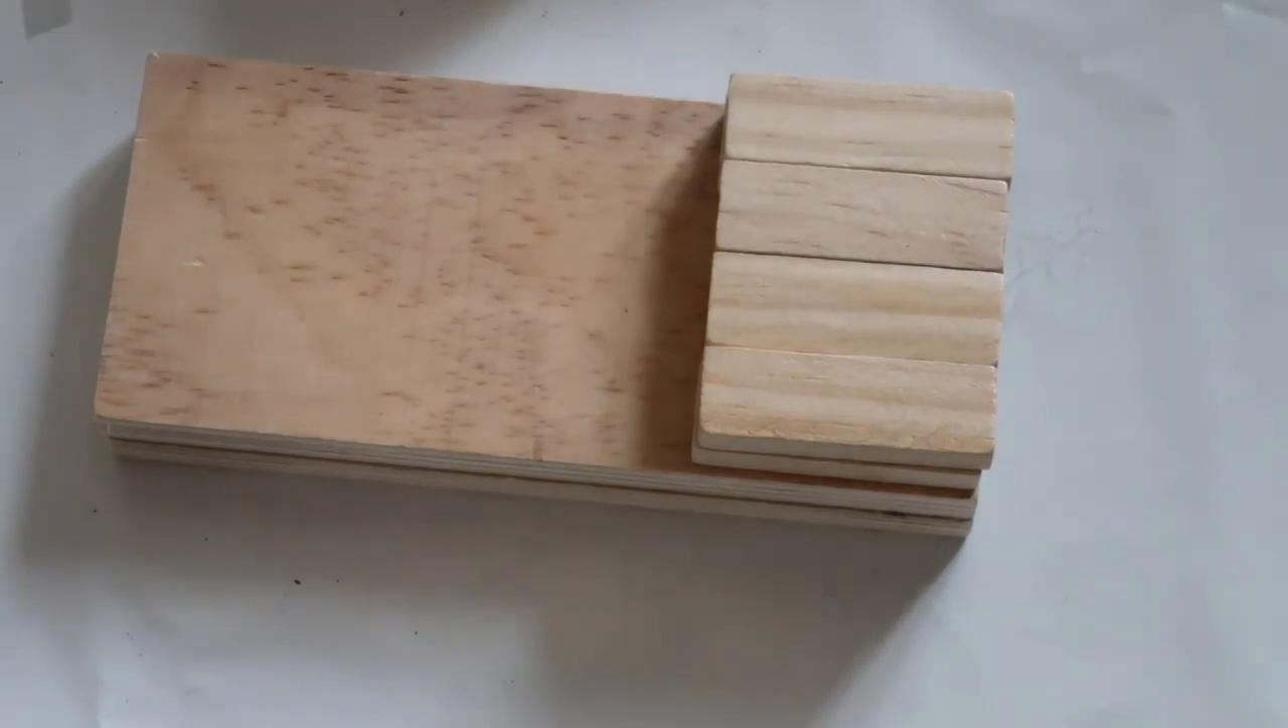I have four jenga blocks and they fit pretty well along there.